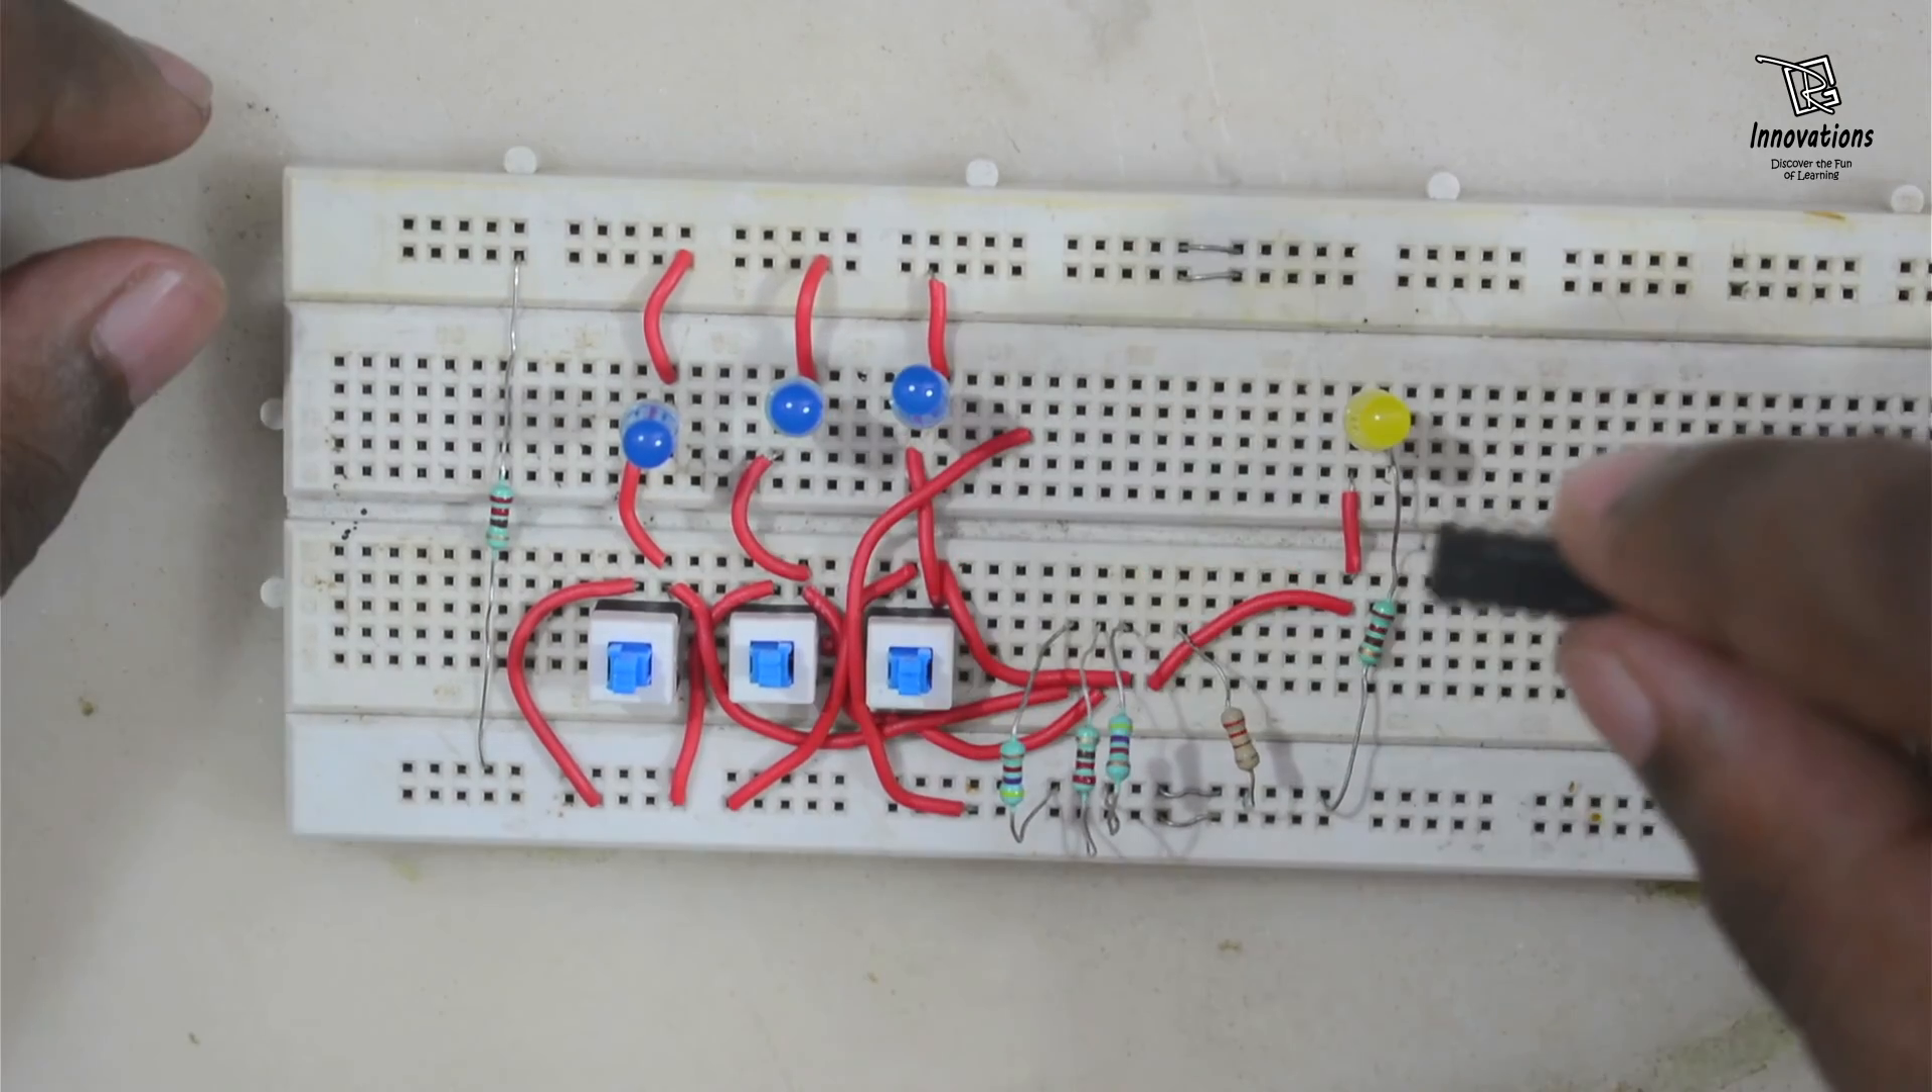And we have not put the IC yet on the board.